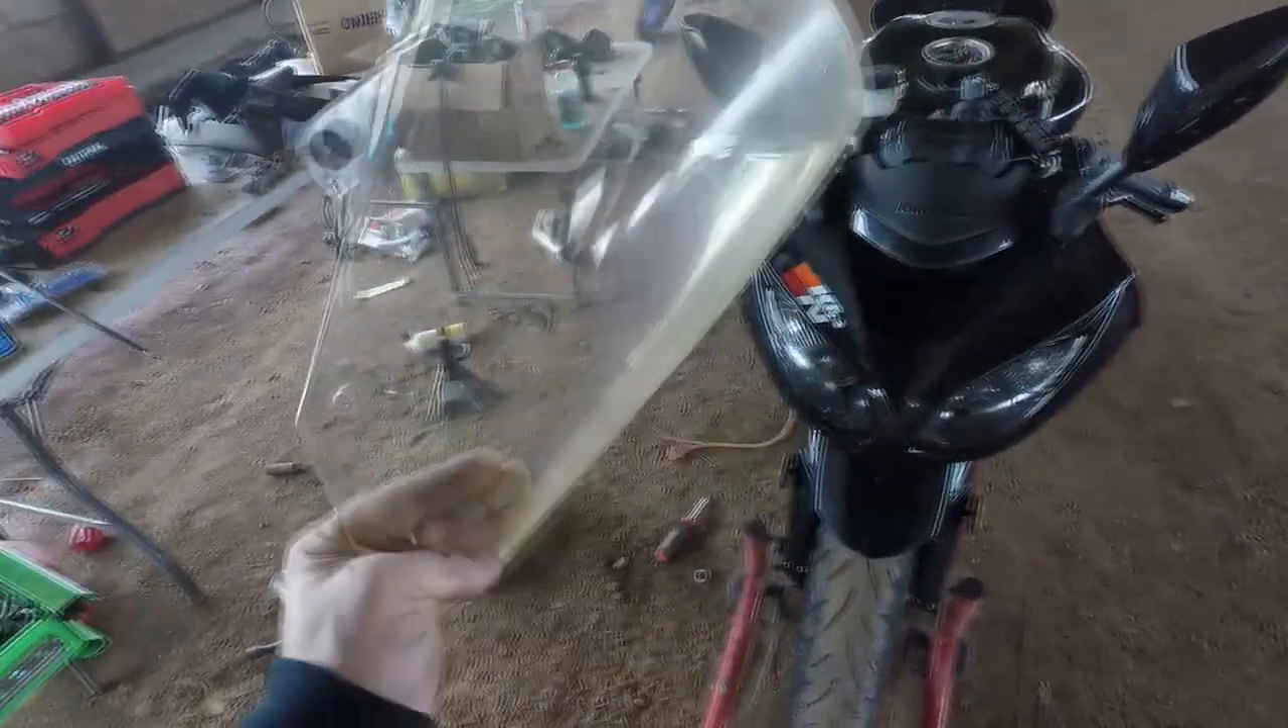I got the windscreen off just a couple screws.